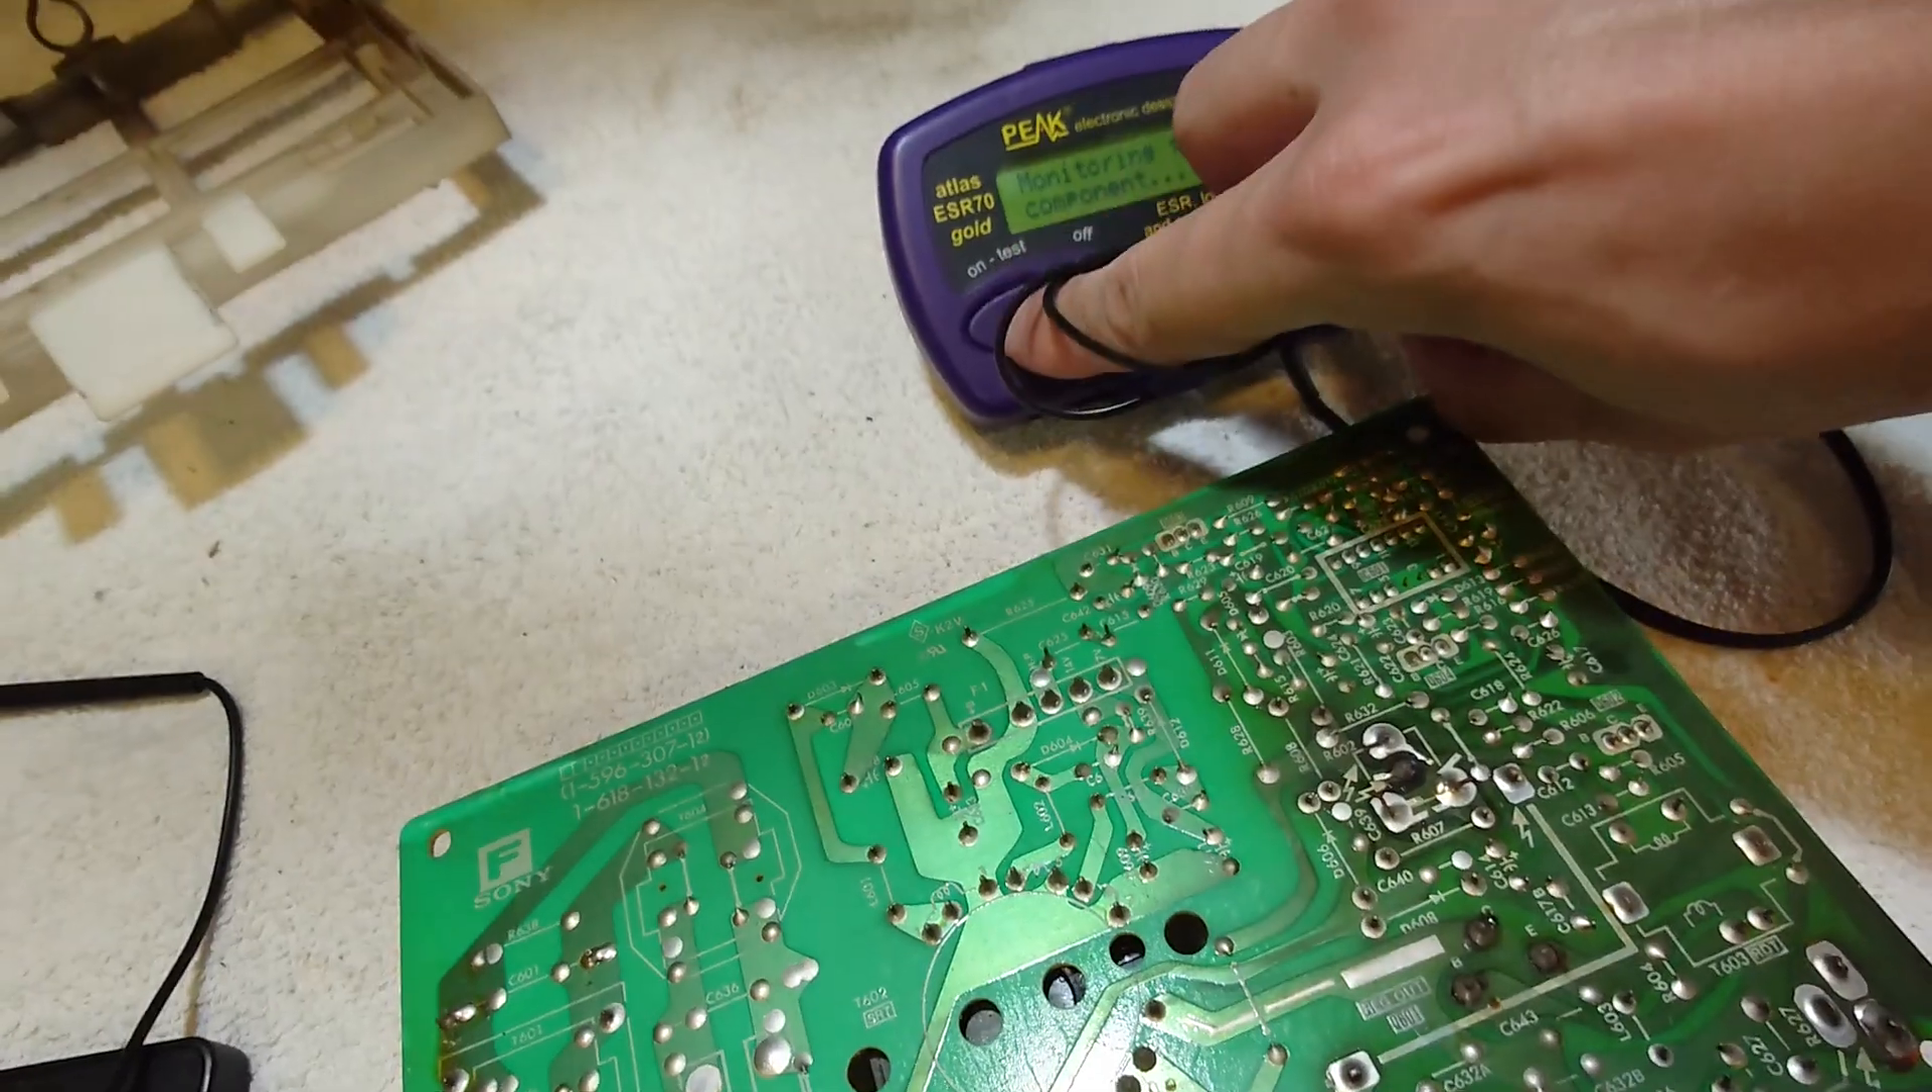Hey, guys, so I took the power supply board out. It's a little board that hangs on the left side when you're looking at it from the rear.